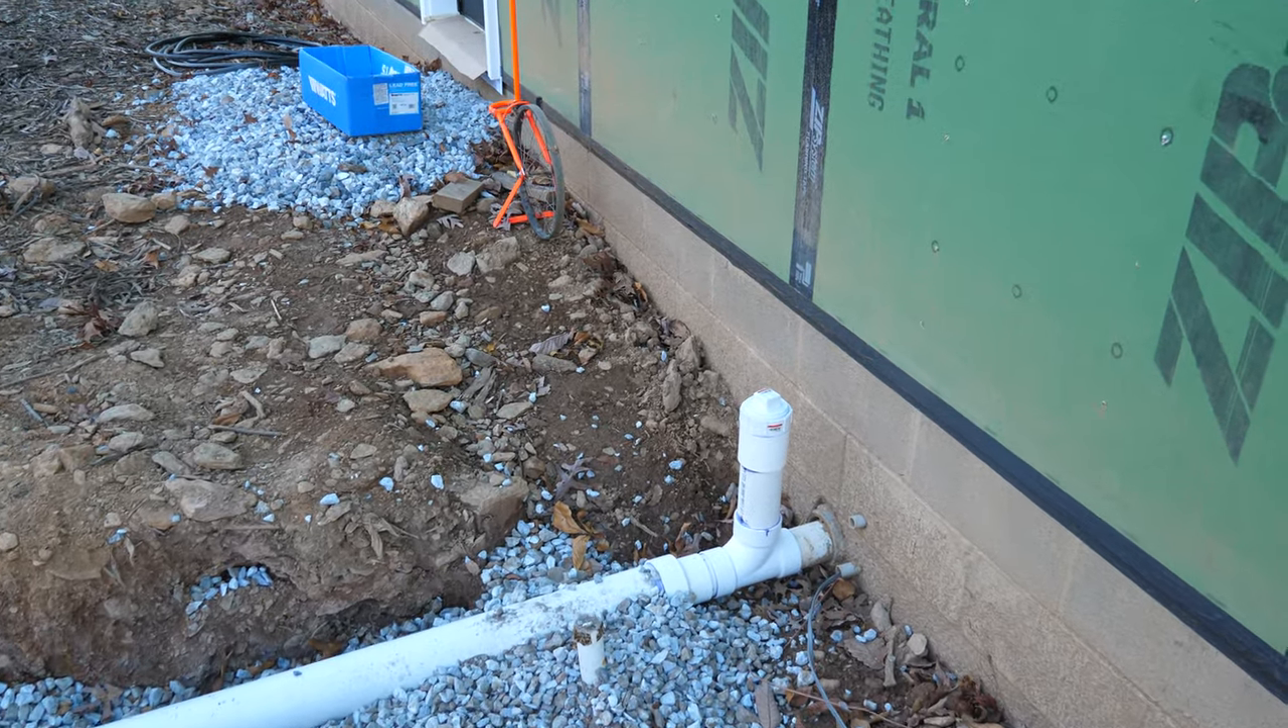Well, it's safe to say the guys were busy setting some pipe and it's looking pretty good.